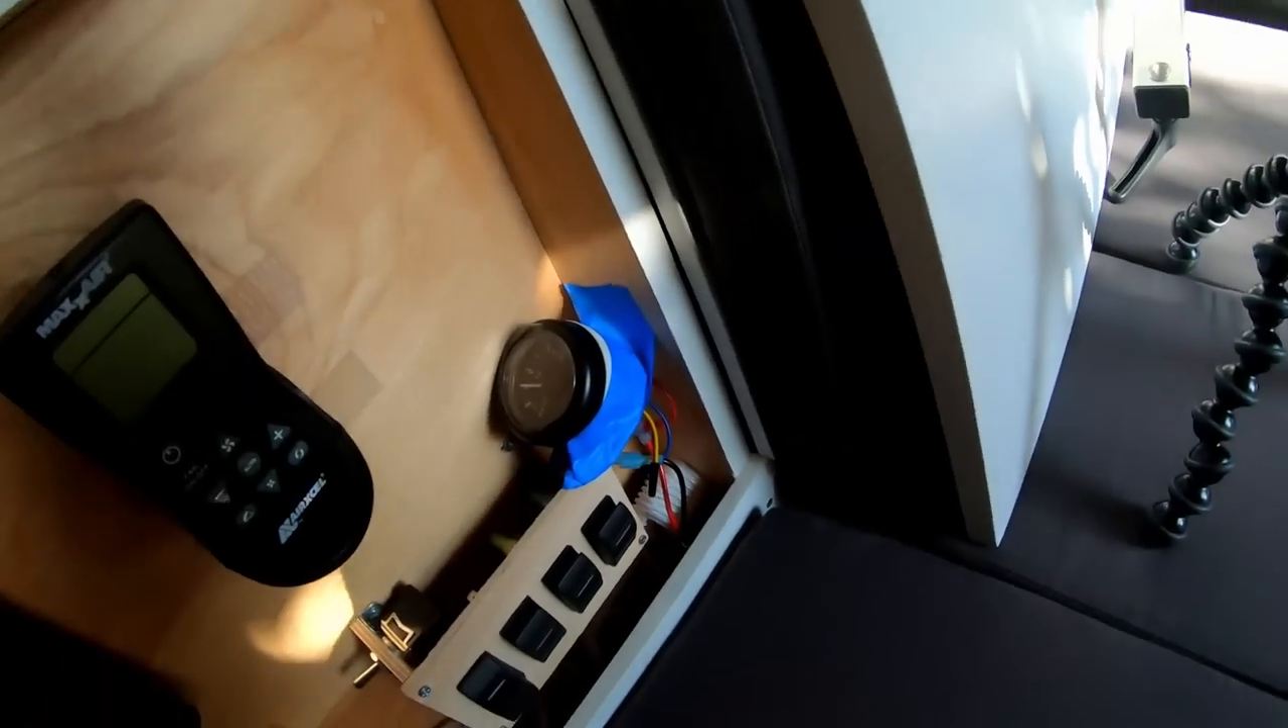The water level gauge itself is visible right here i haven't actually mounted this gauge yet.